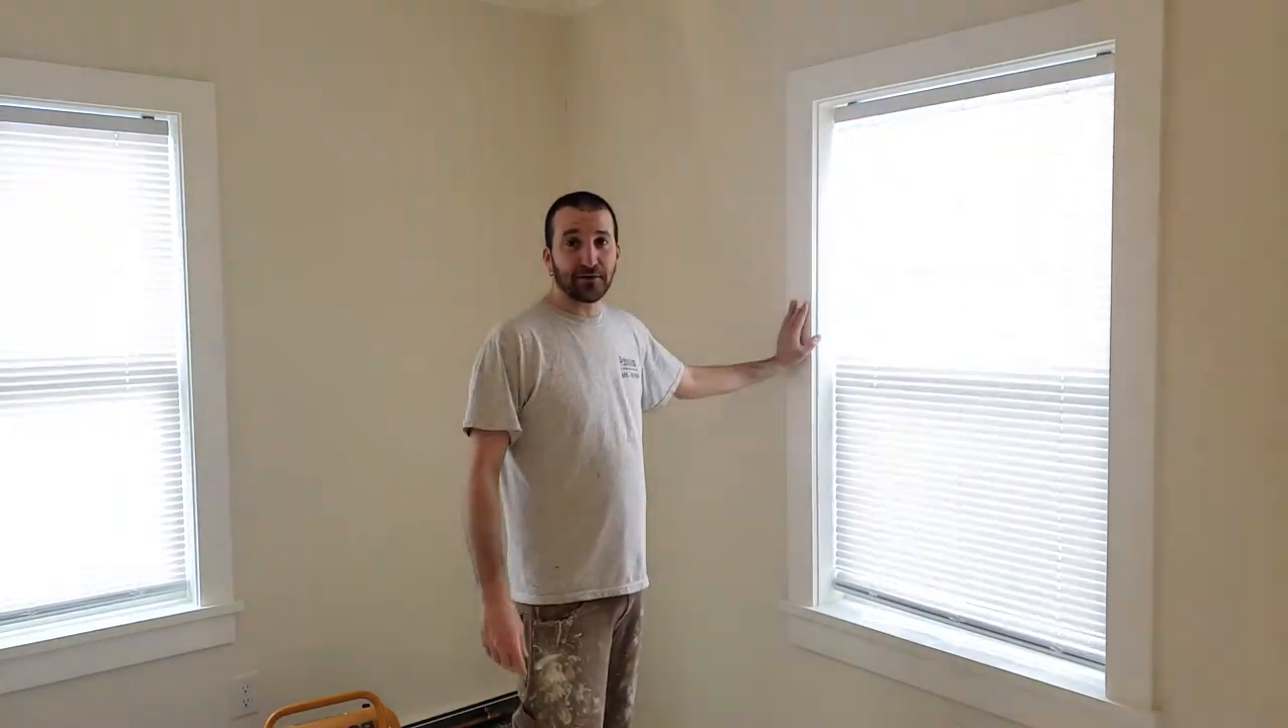The windows are already trimmed out with one by four.